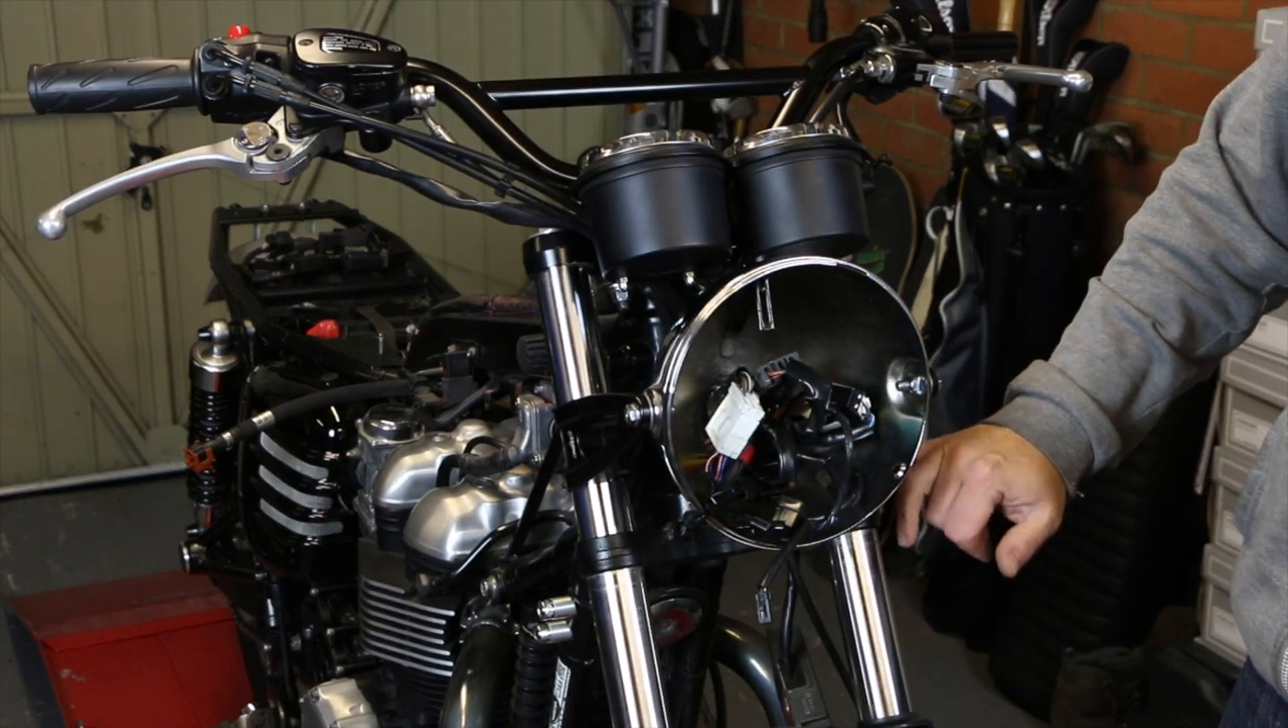I haven't got the front of the headlight on or the indicators.